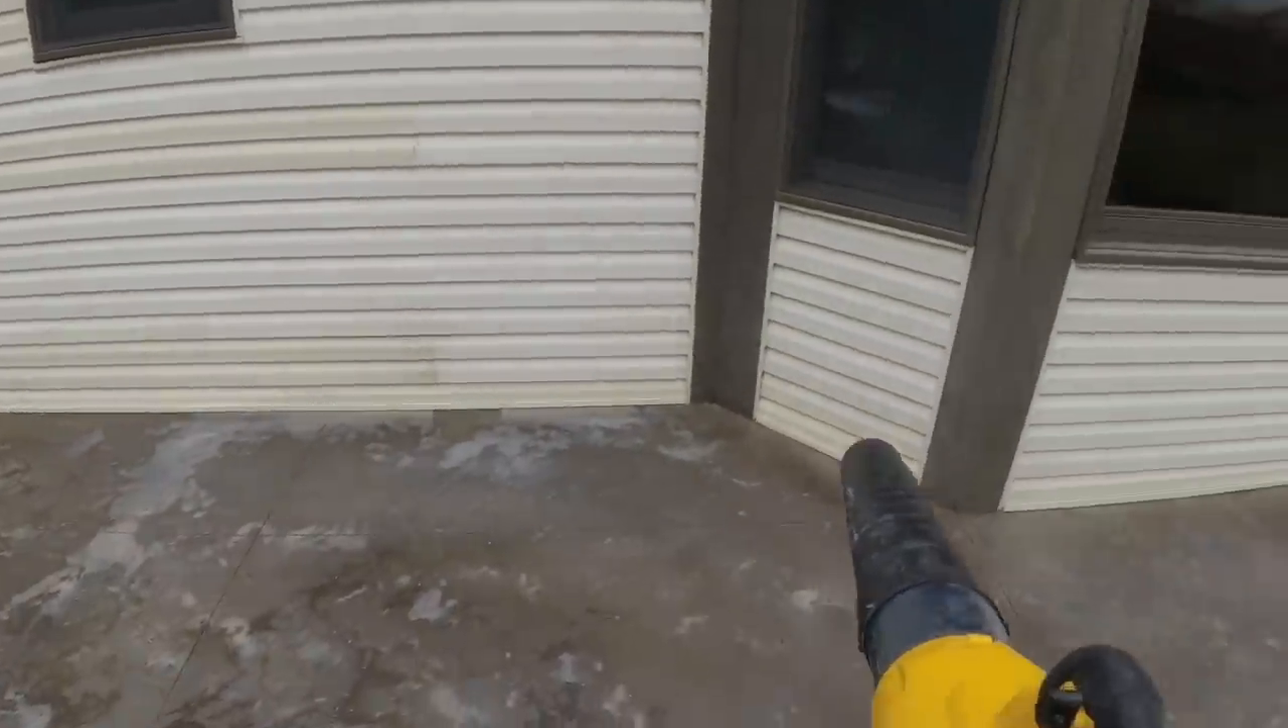Okay, this is a wrap. I just got done putting the siding back on.